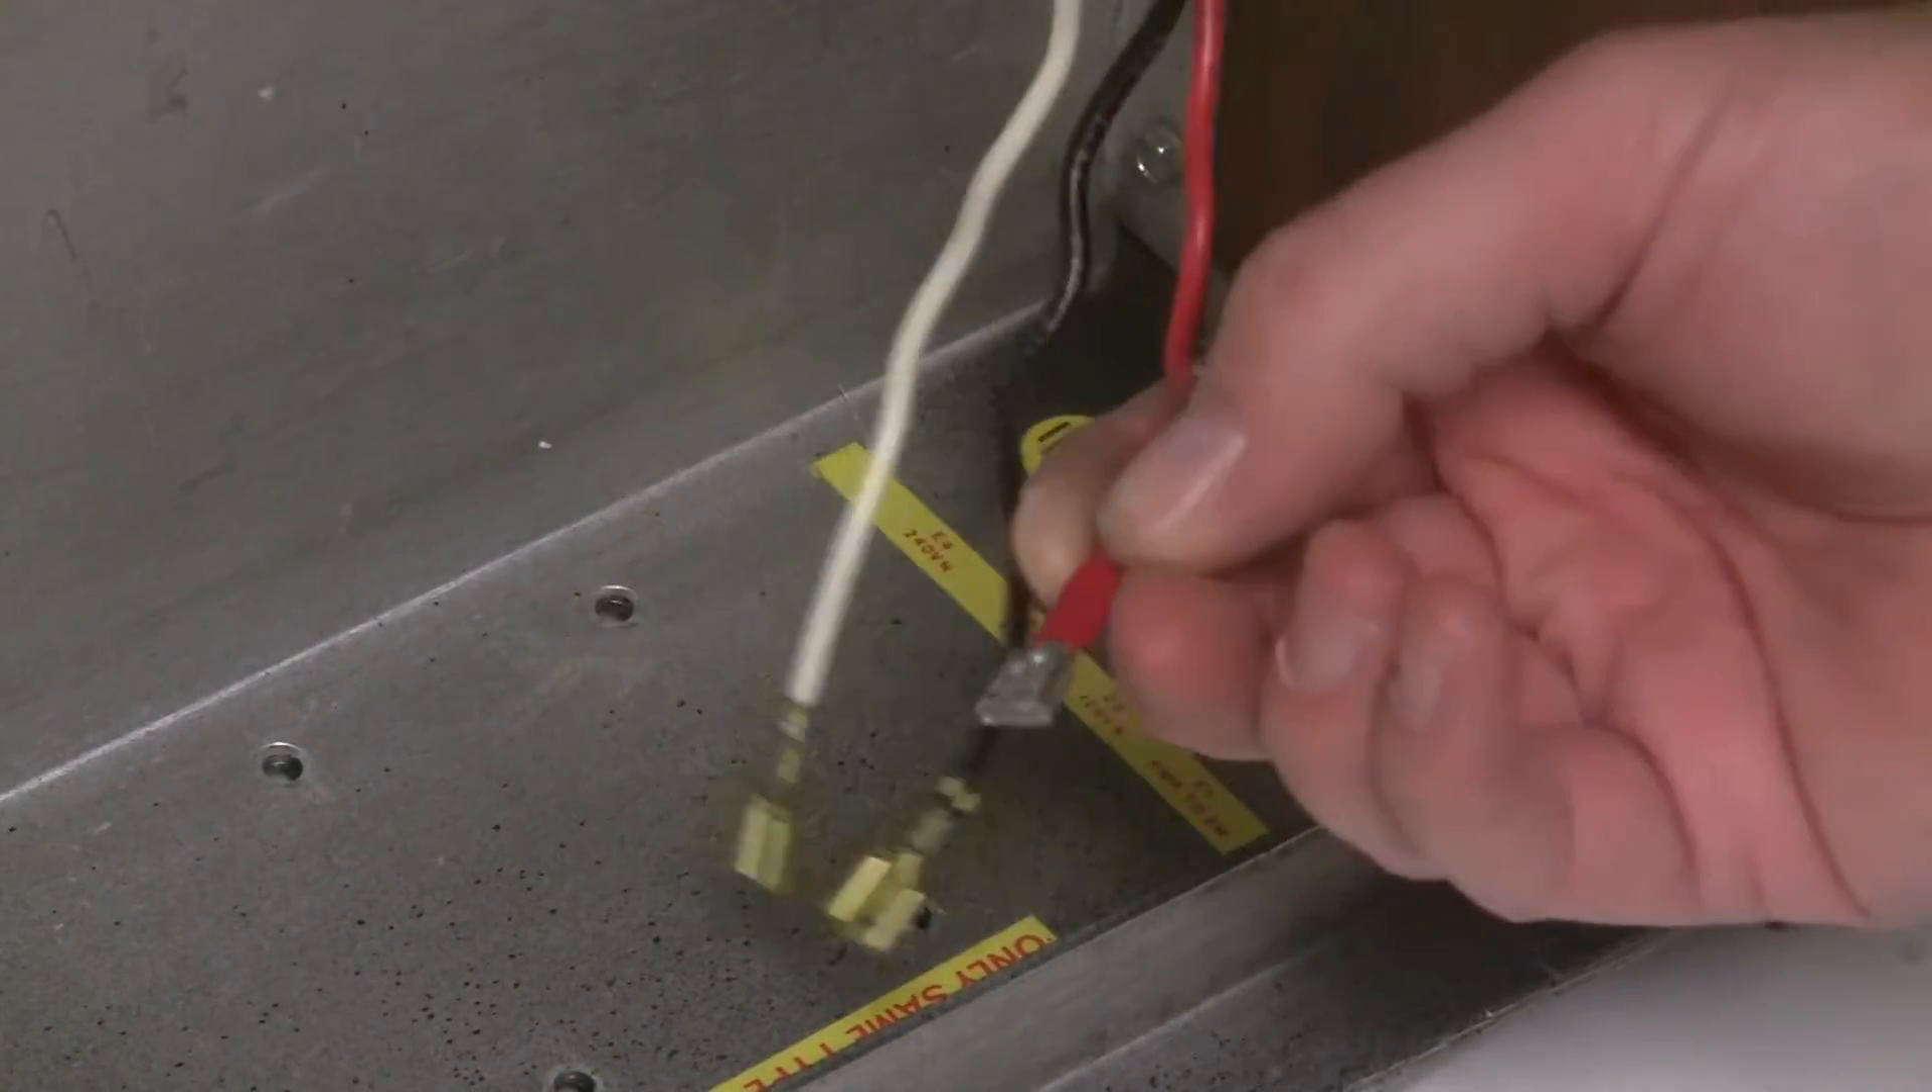So I replaced the electrical tape connection here with a crimped quick connect terminal.